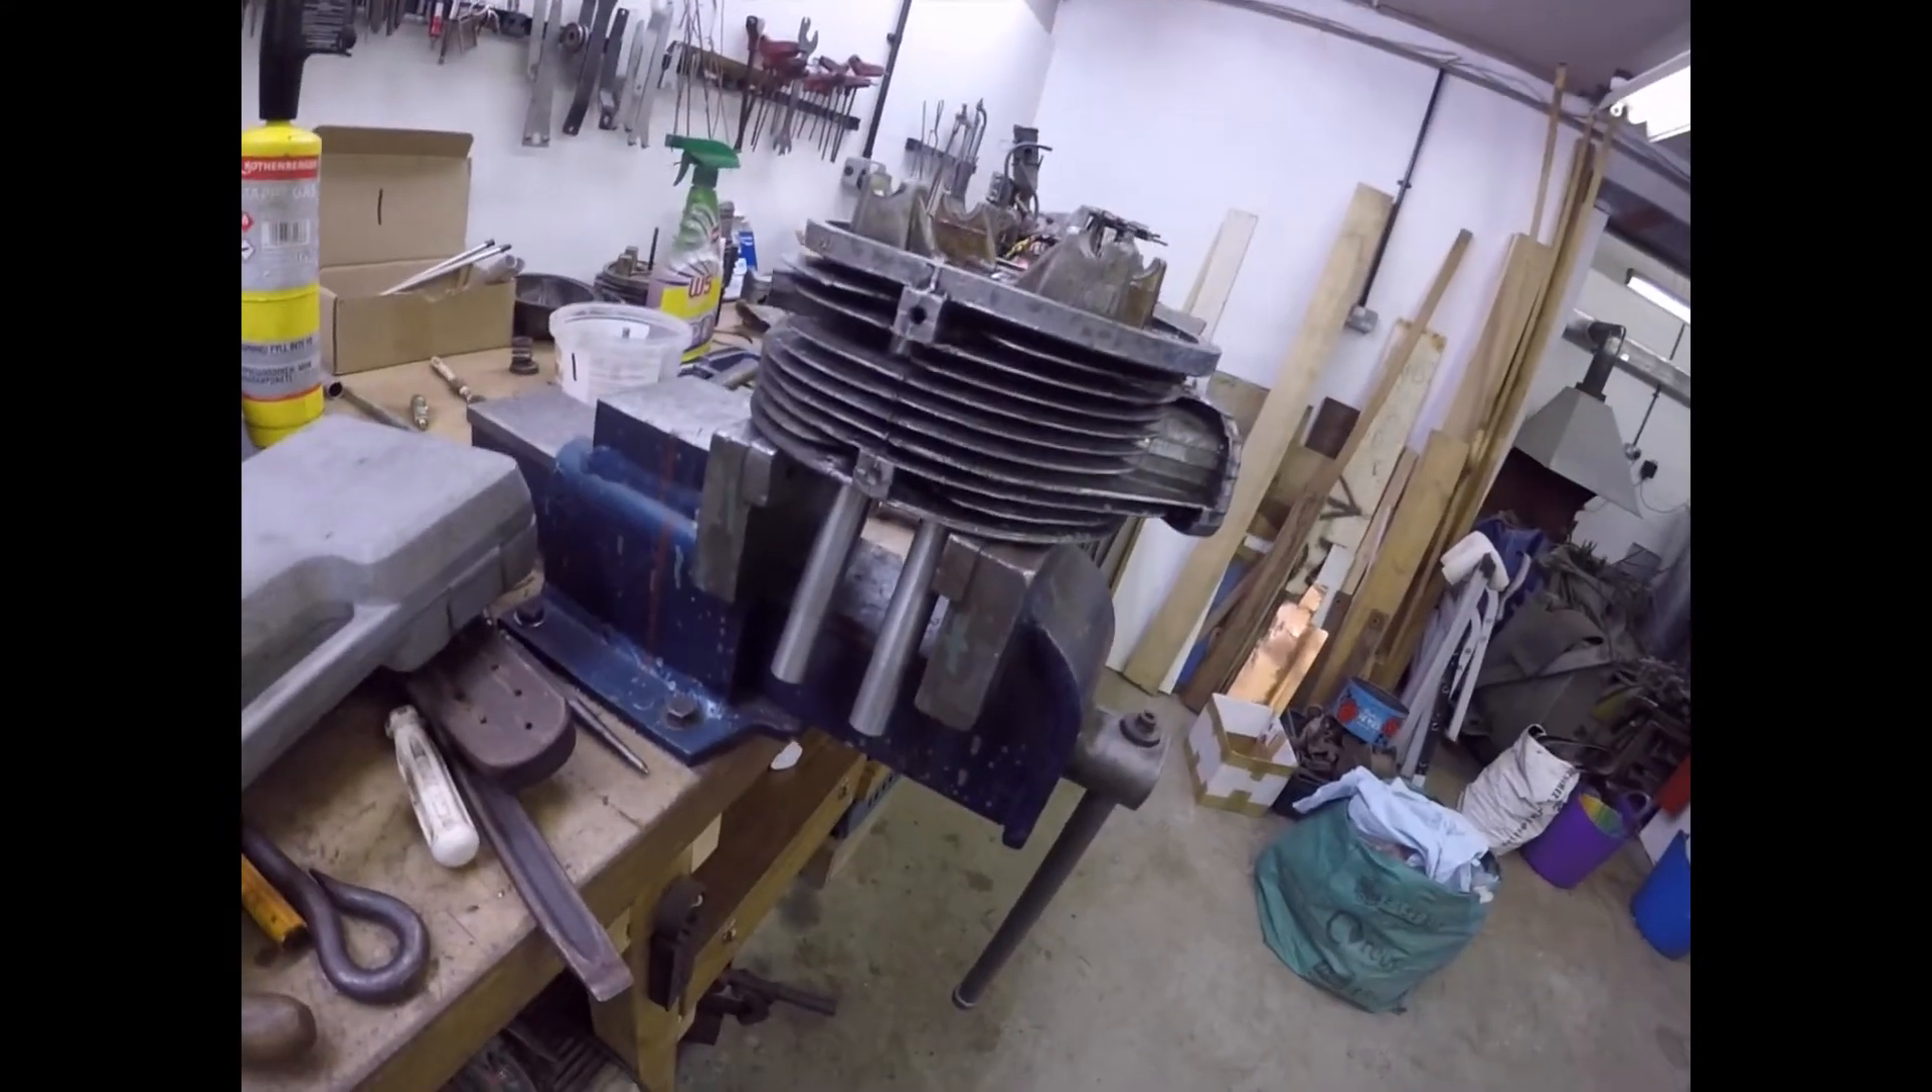Uh so that's state of play at the moment but as you can see we've got two push rod tubes in.